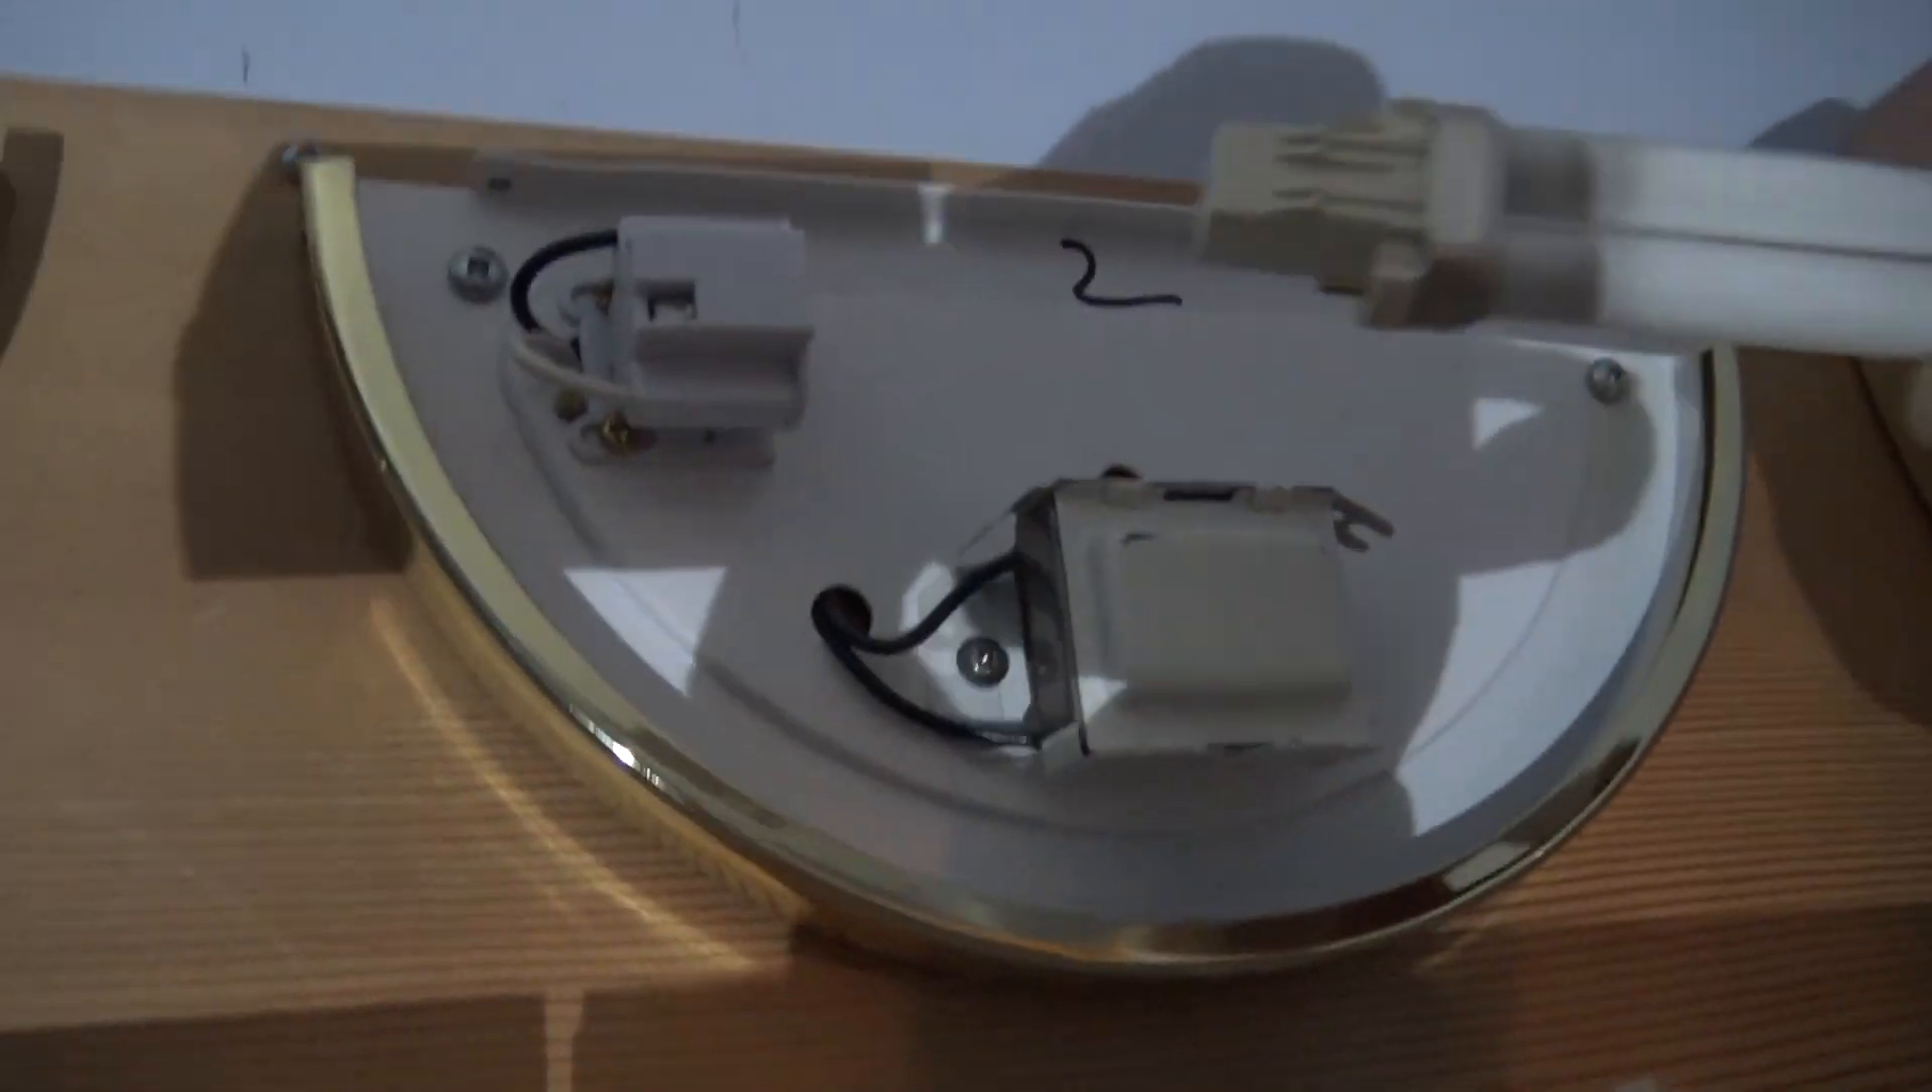So now I just have to put the glass in and the lights.